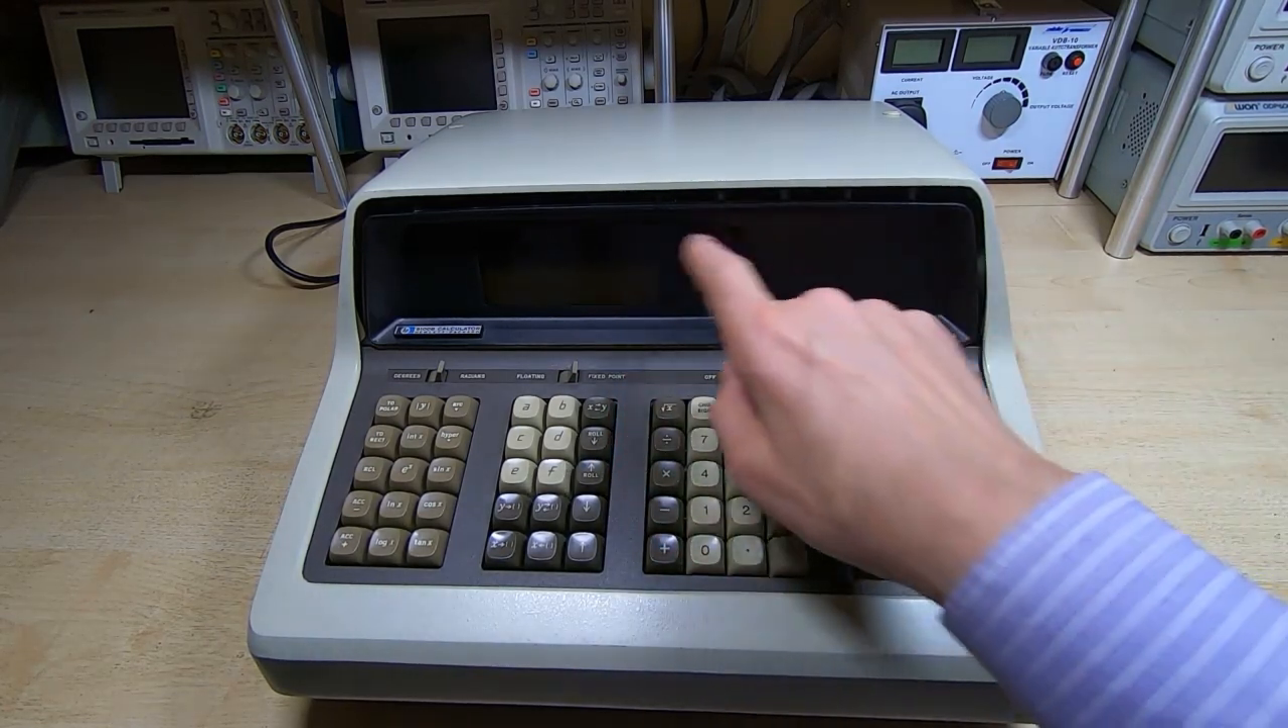Okay that's the keyboard back in the machine giving it a good clean.